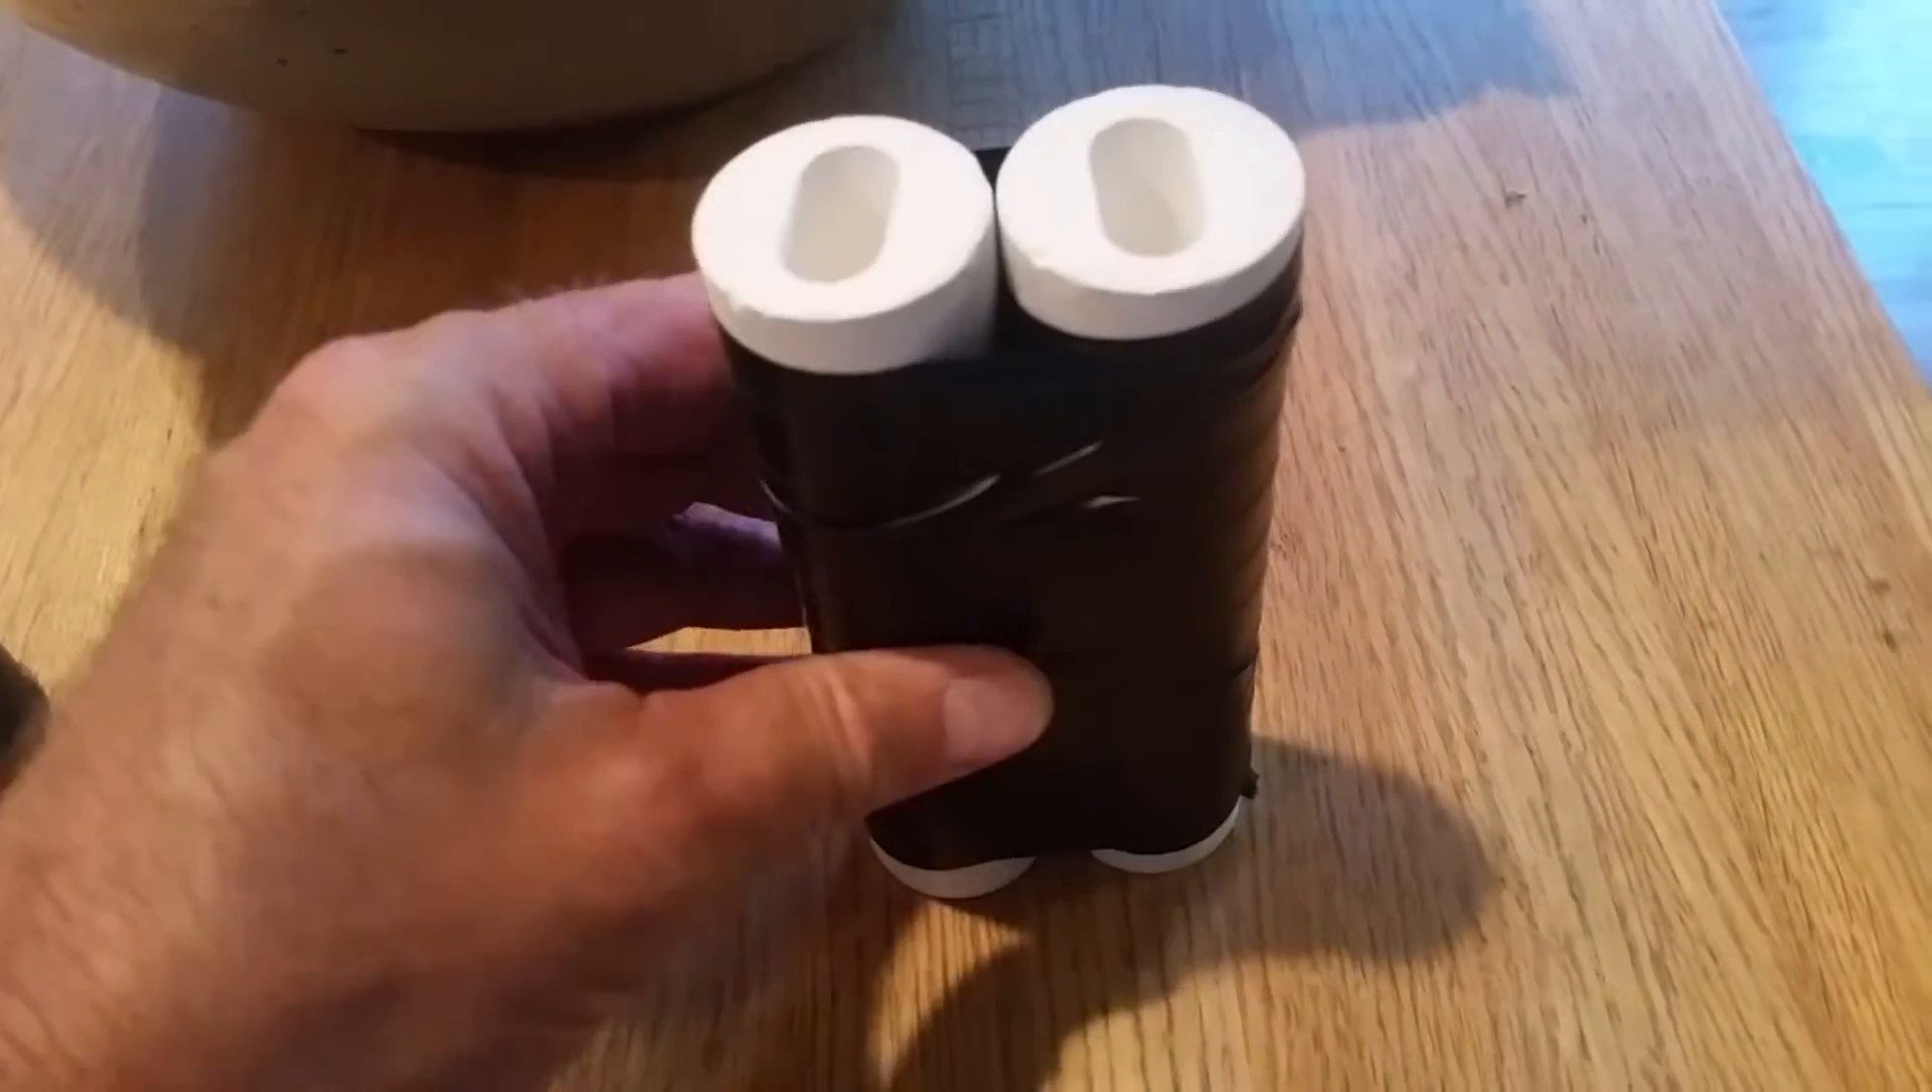Okay that's the final result of taping the two insulators together no big deal real easy.